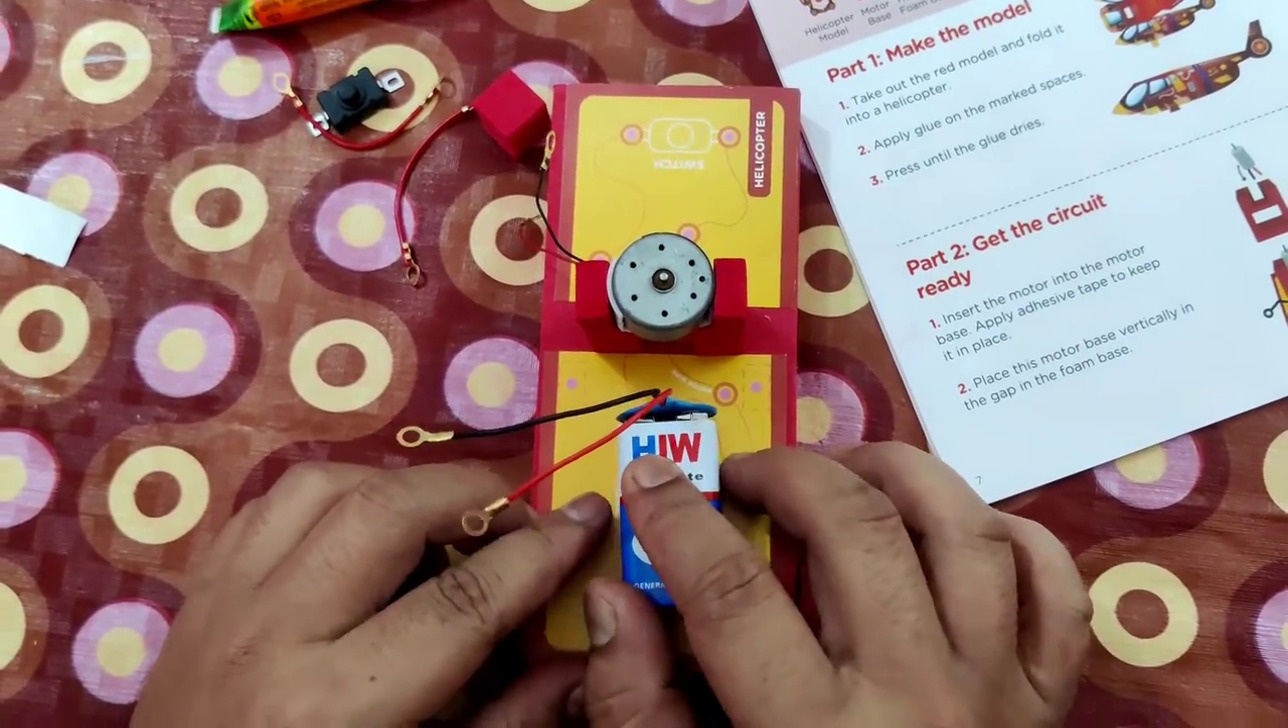Our motor is on its place now.